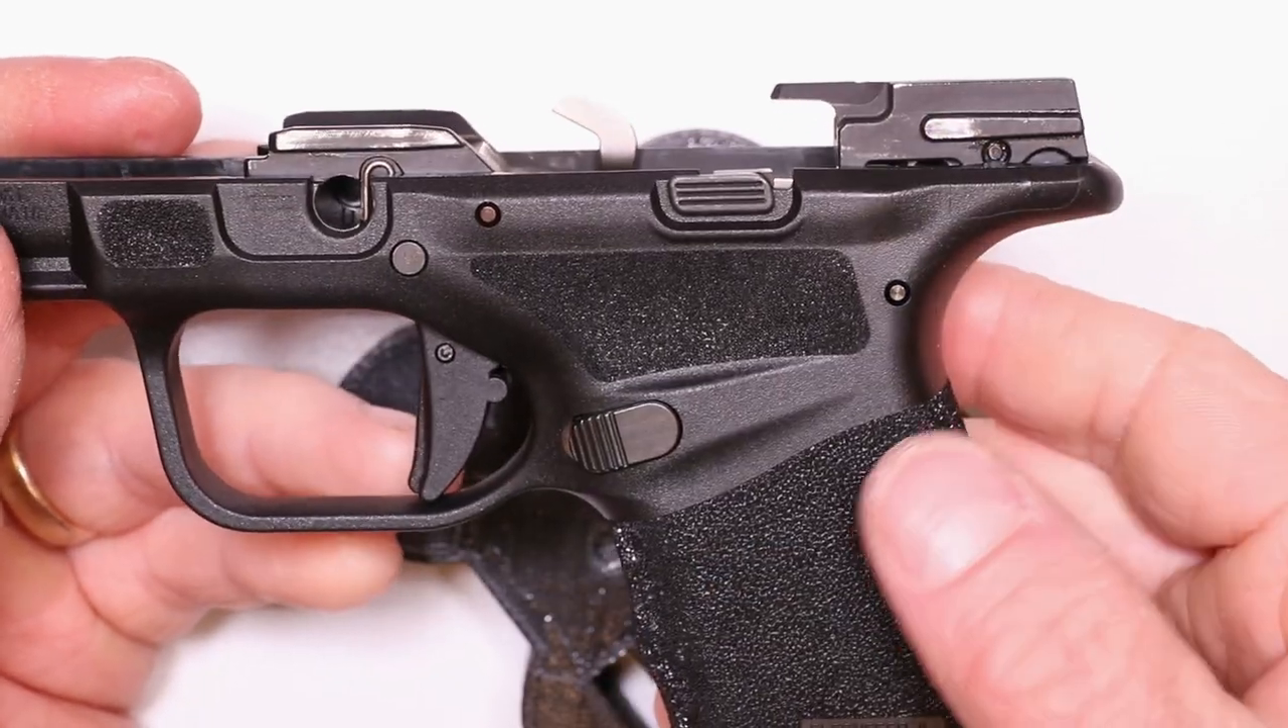All of our pins are in place.